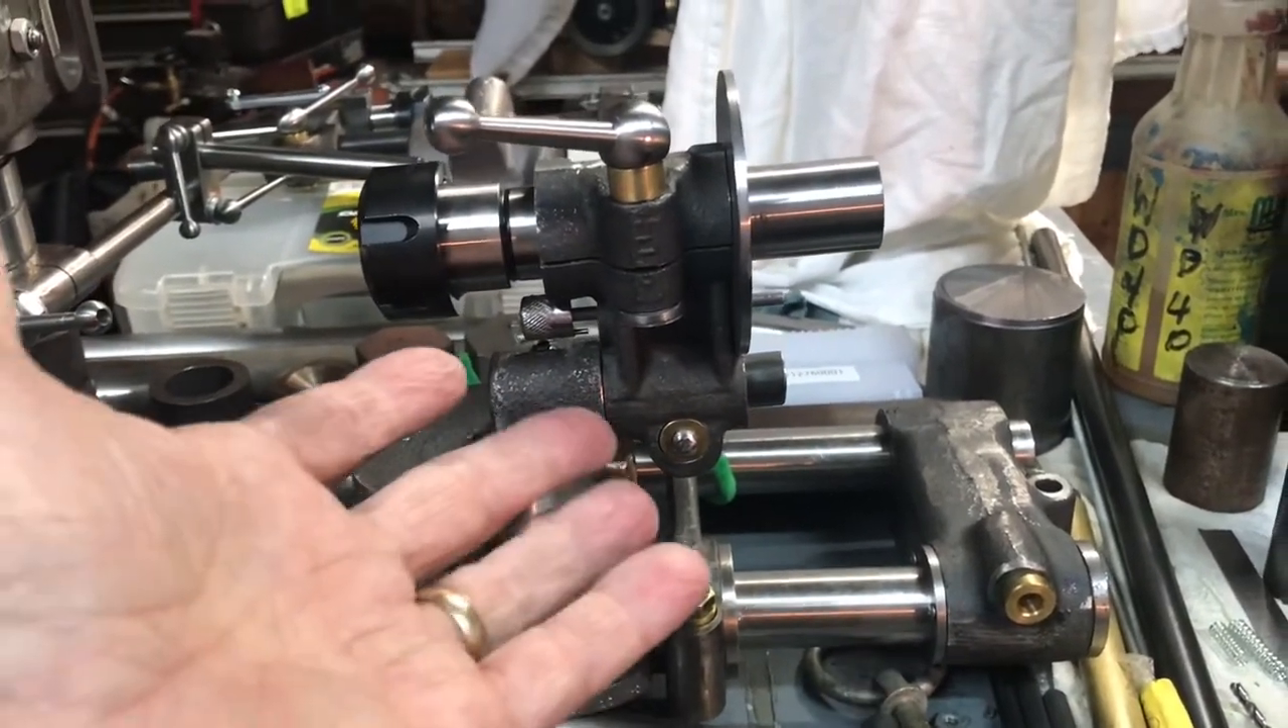Here's the tool holder it's as you can see it's sitting in place on the rotating base and it's basically it's almost done.